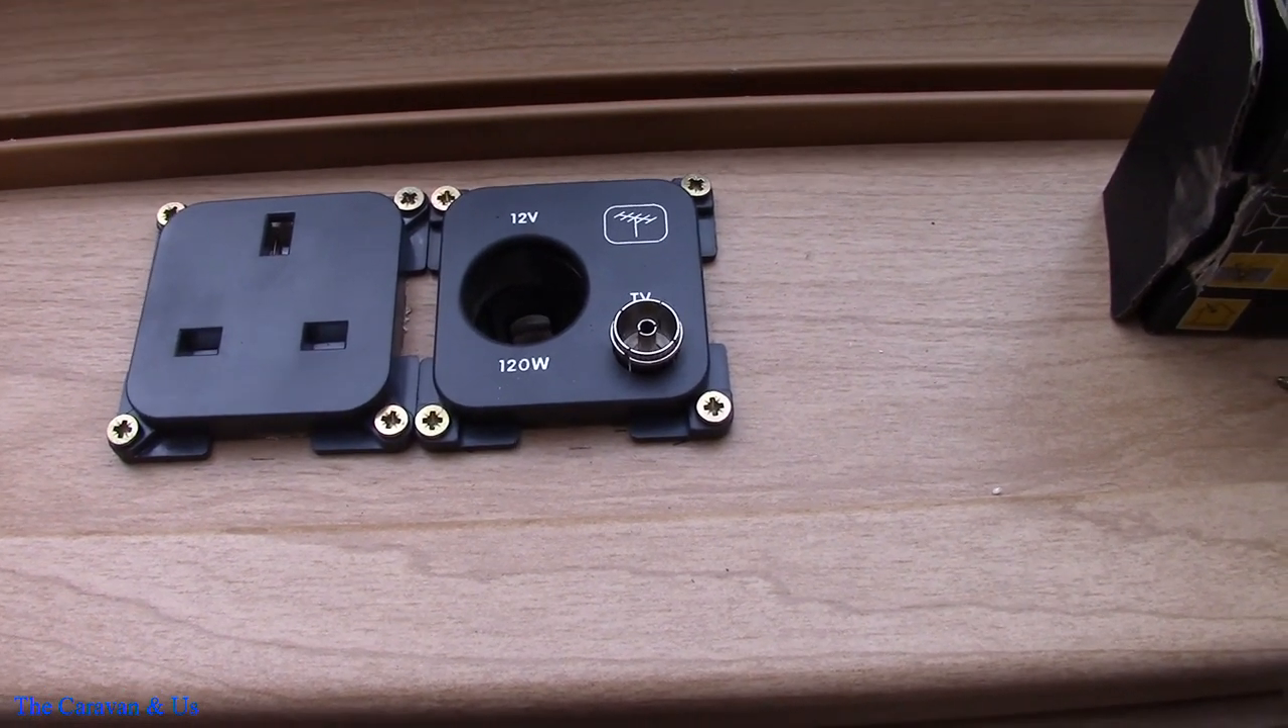So that's the two sockets wired up in place and fixed.